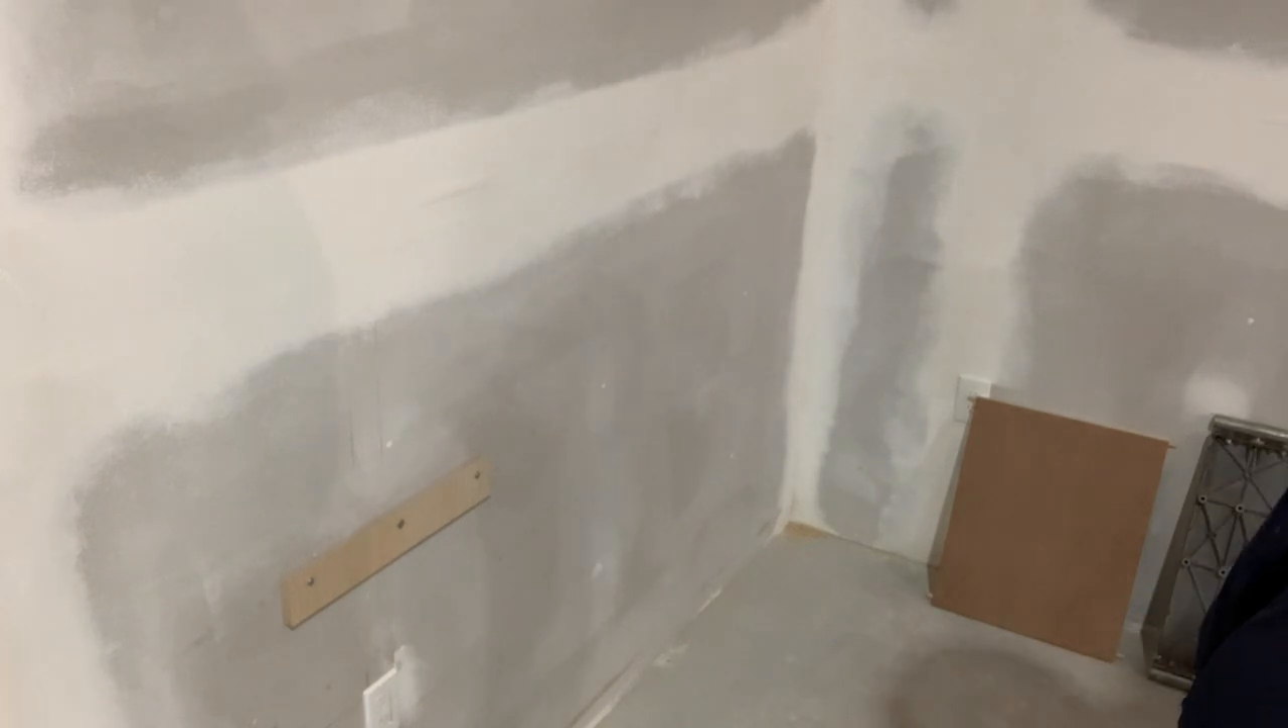But anyway, here you can see my cleat is in place, and hopefully without too much fuss, I should be able to set this right on the cleat.